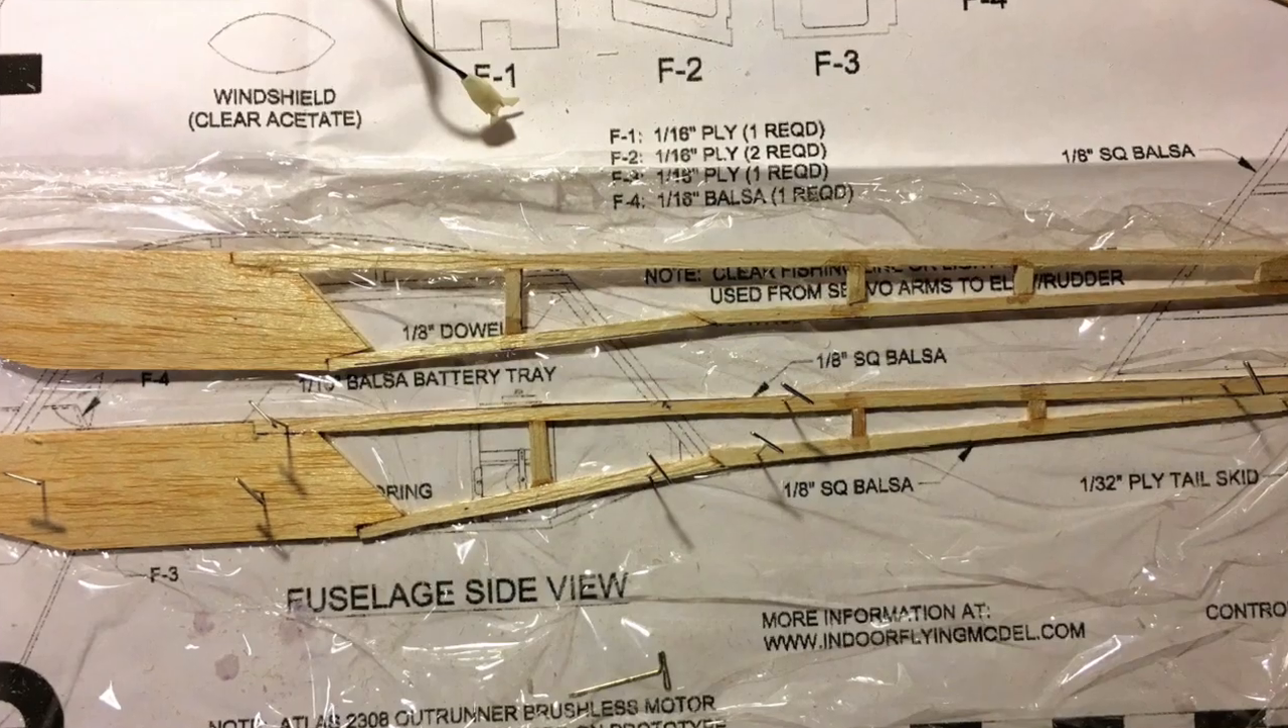The two fuselage sides shown built over the plans.